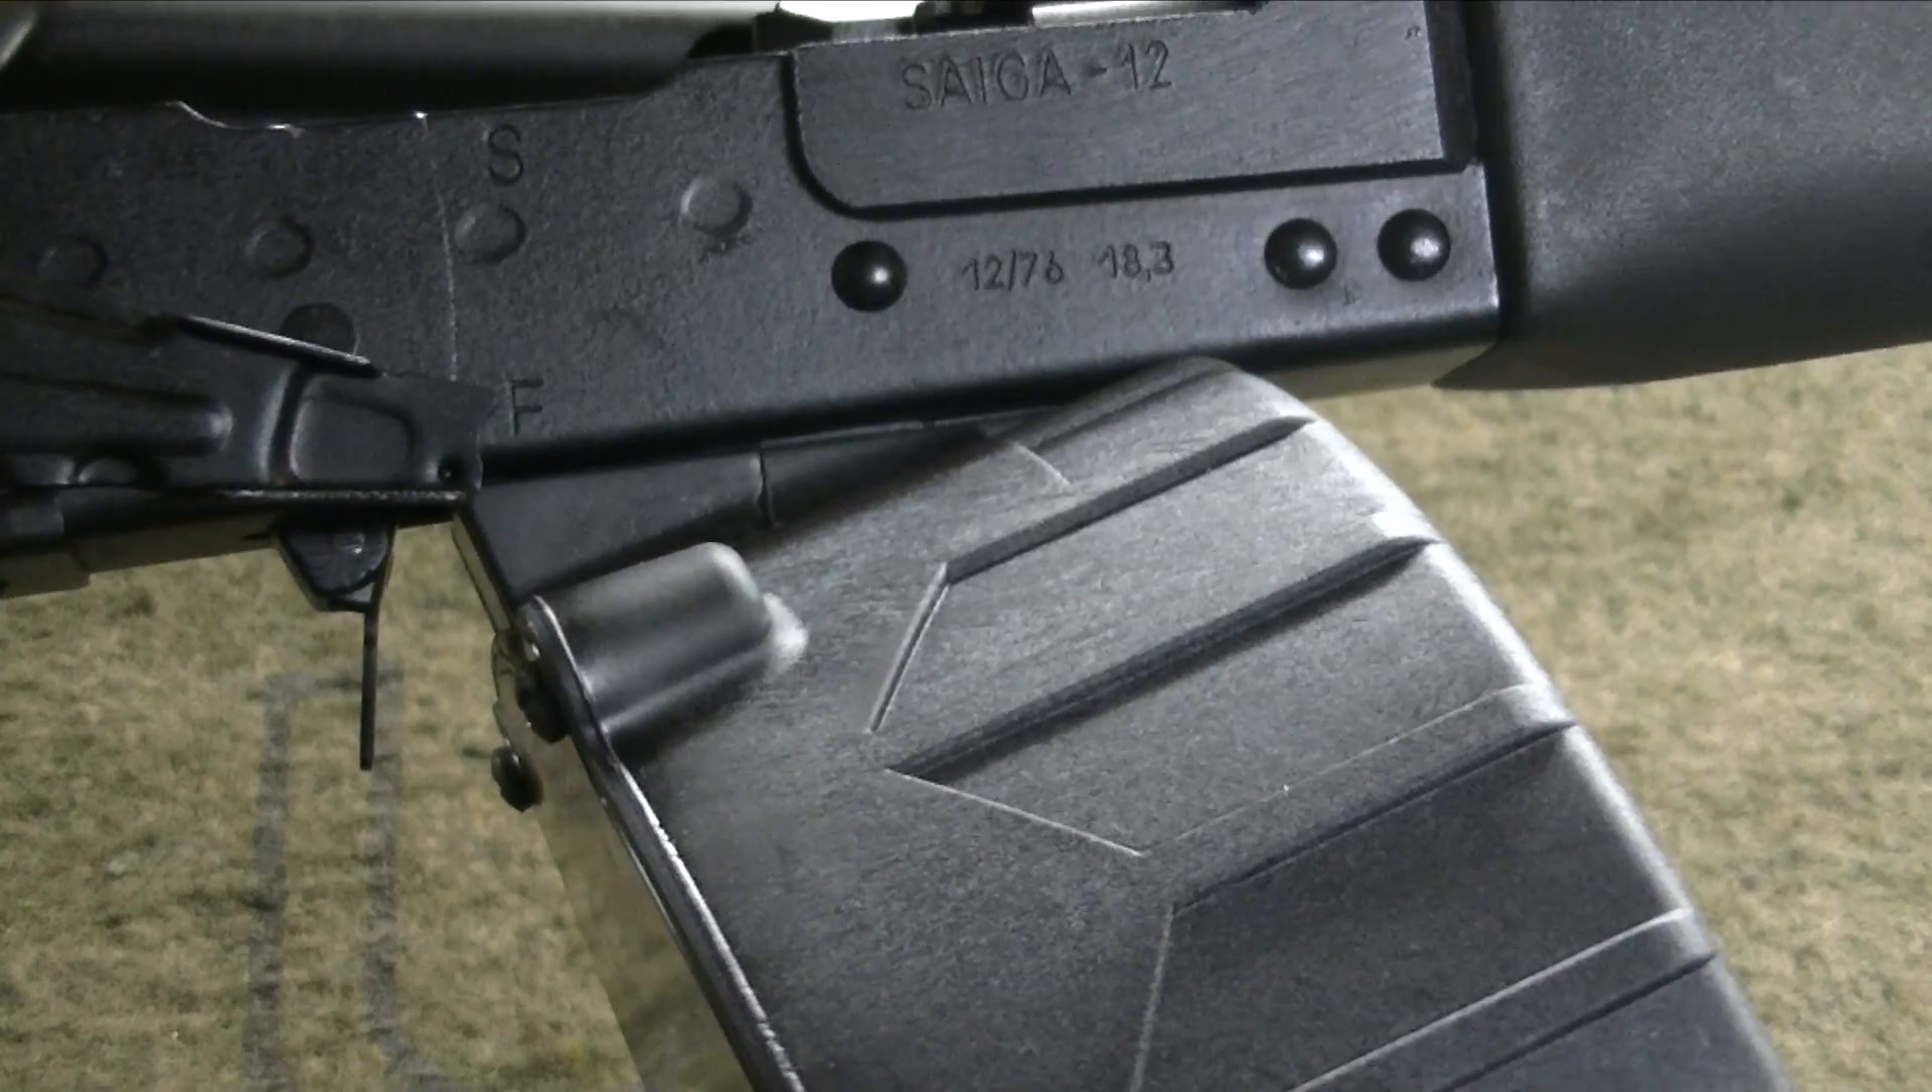This is what the magazine looks like flush against the receiver.